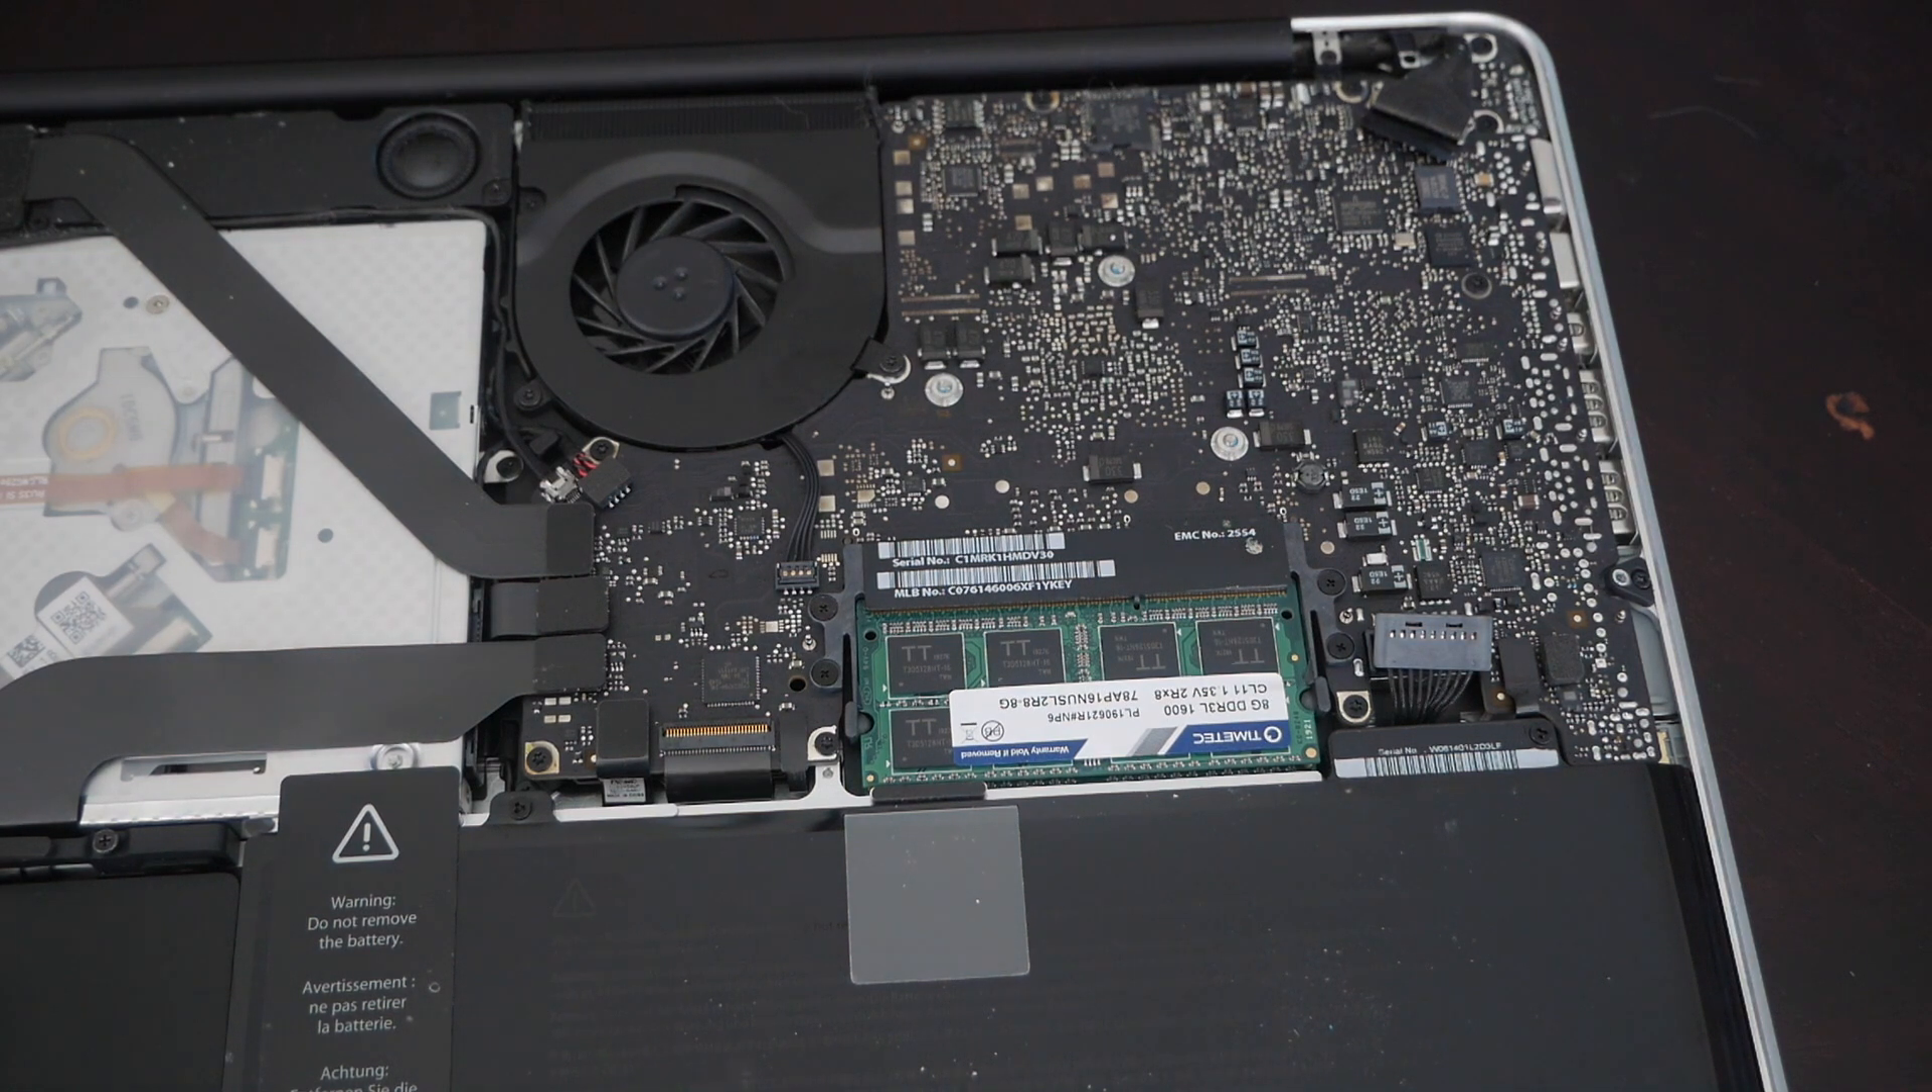So now the ram's in there.